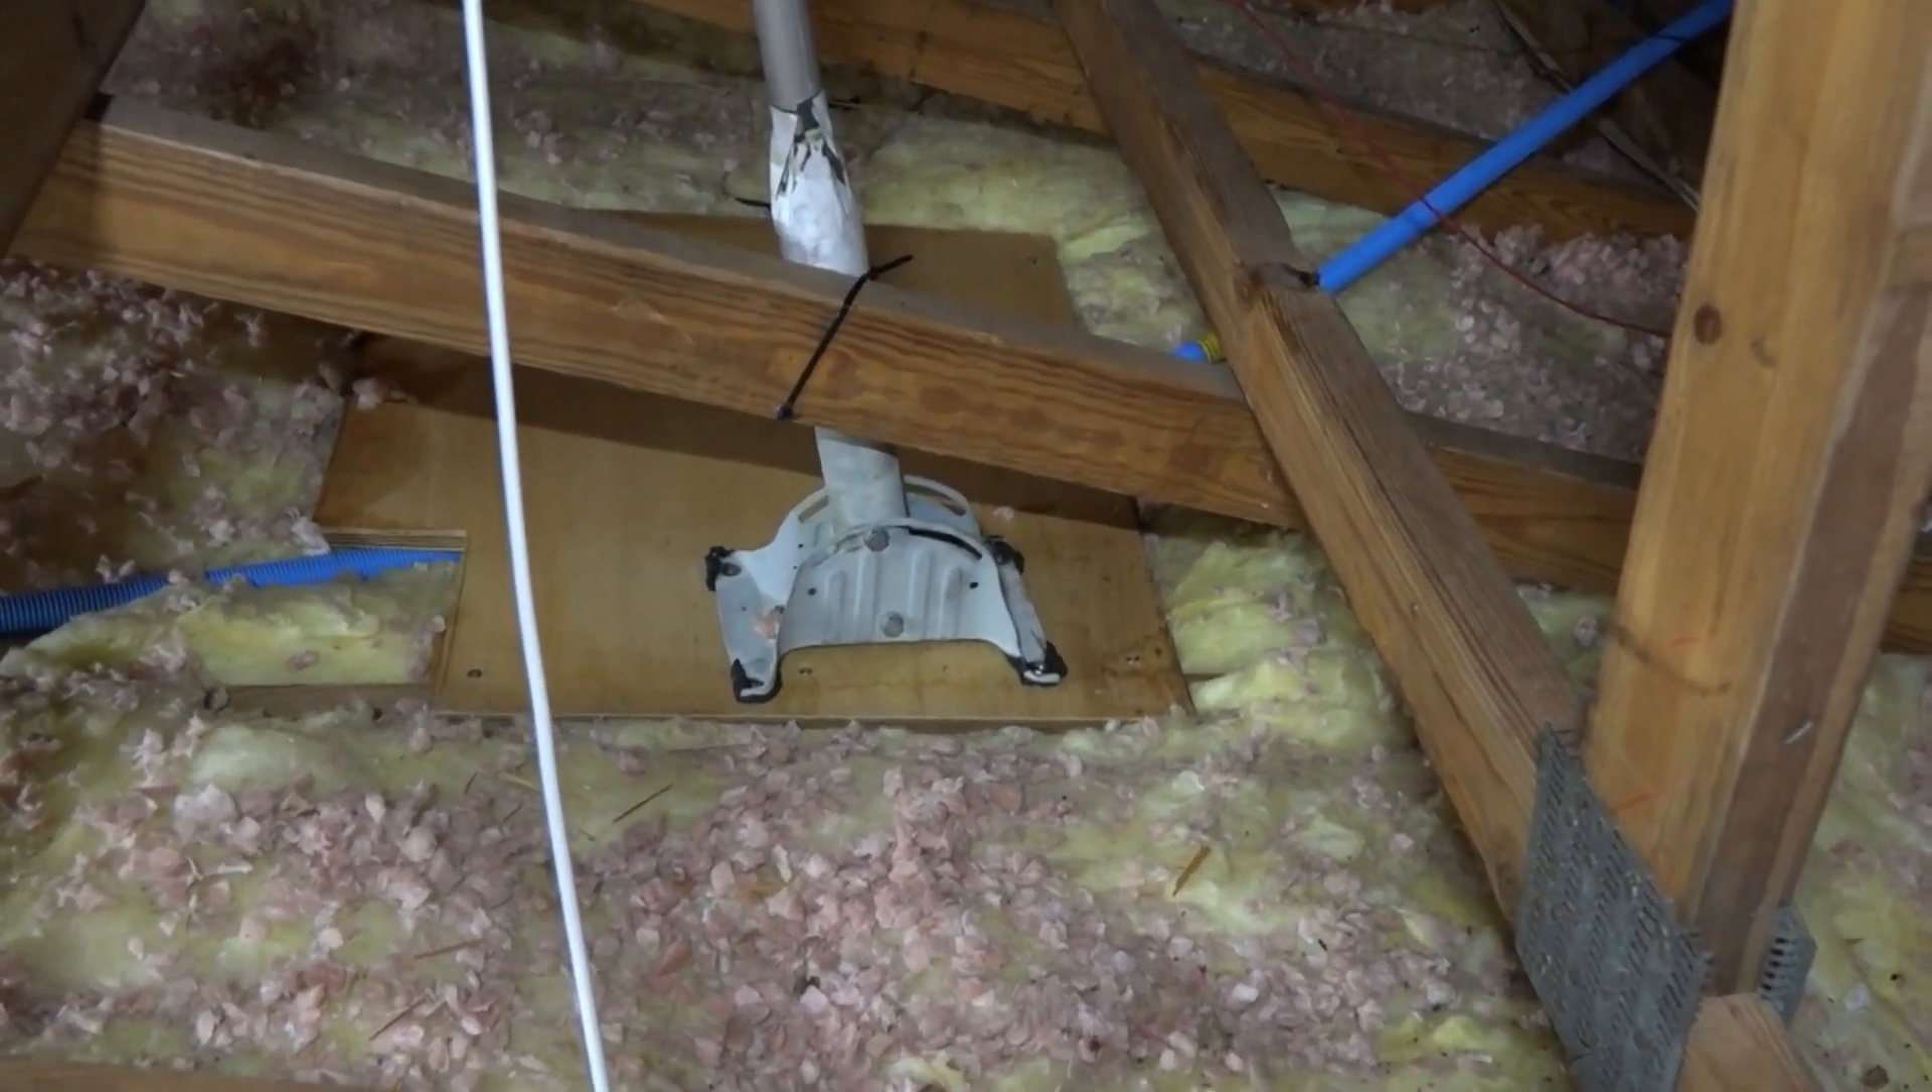I mounted the roof old roof bracket to a piece of plywood on the roofing supports.